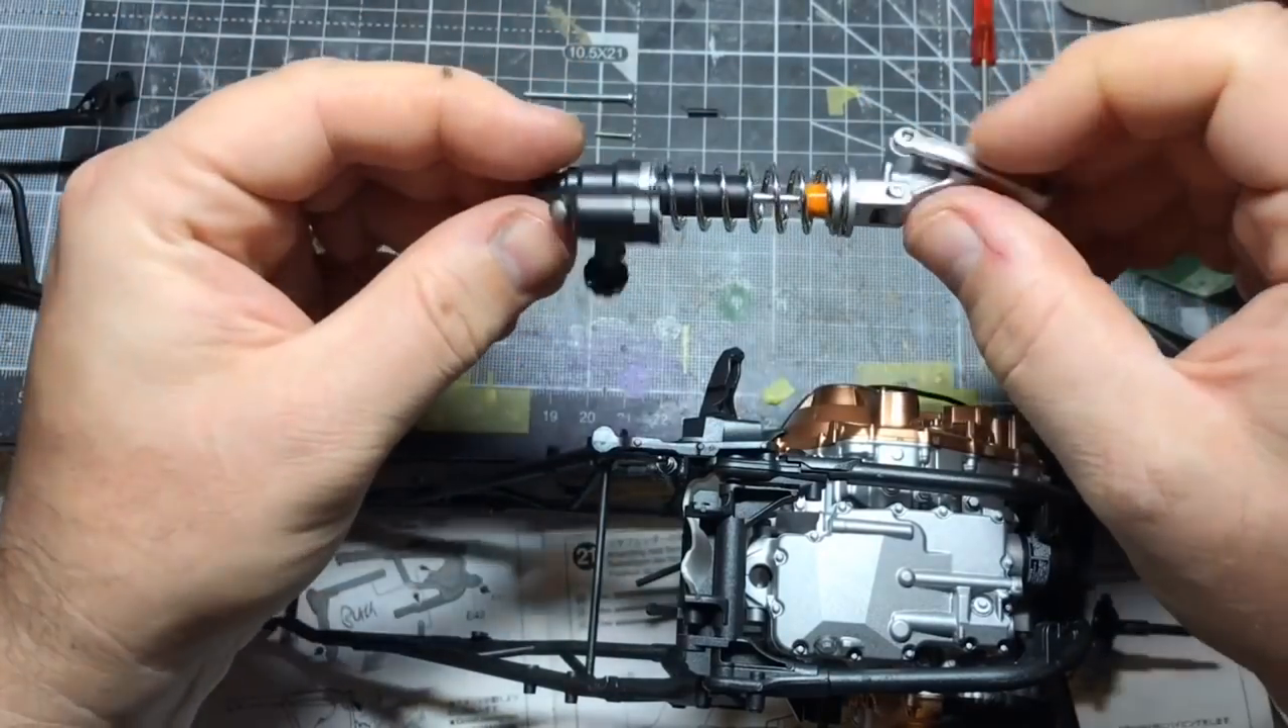All right. I've got the rear suspension, rear damper, together. All painted.